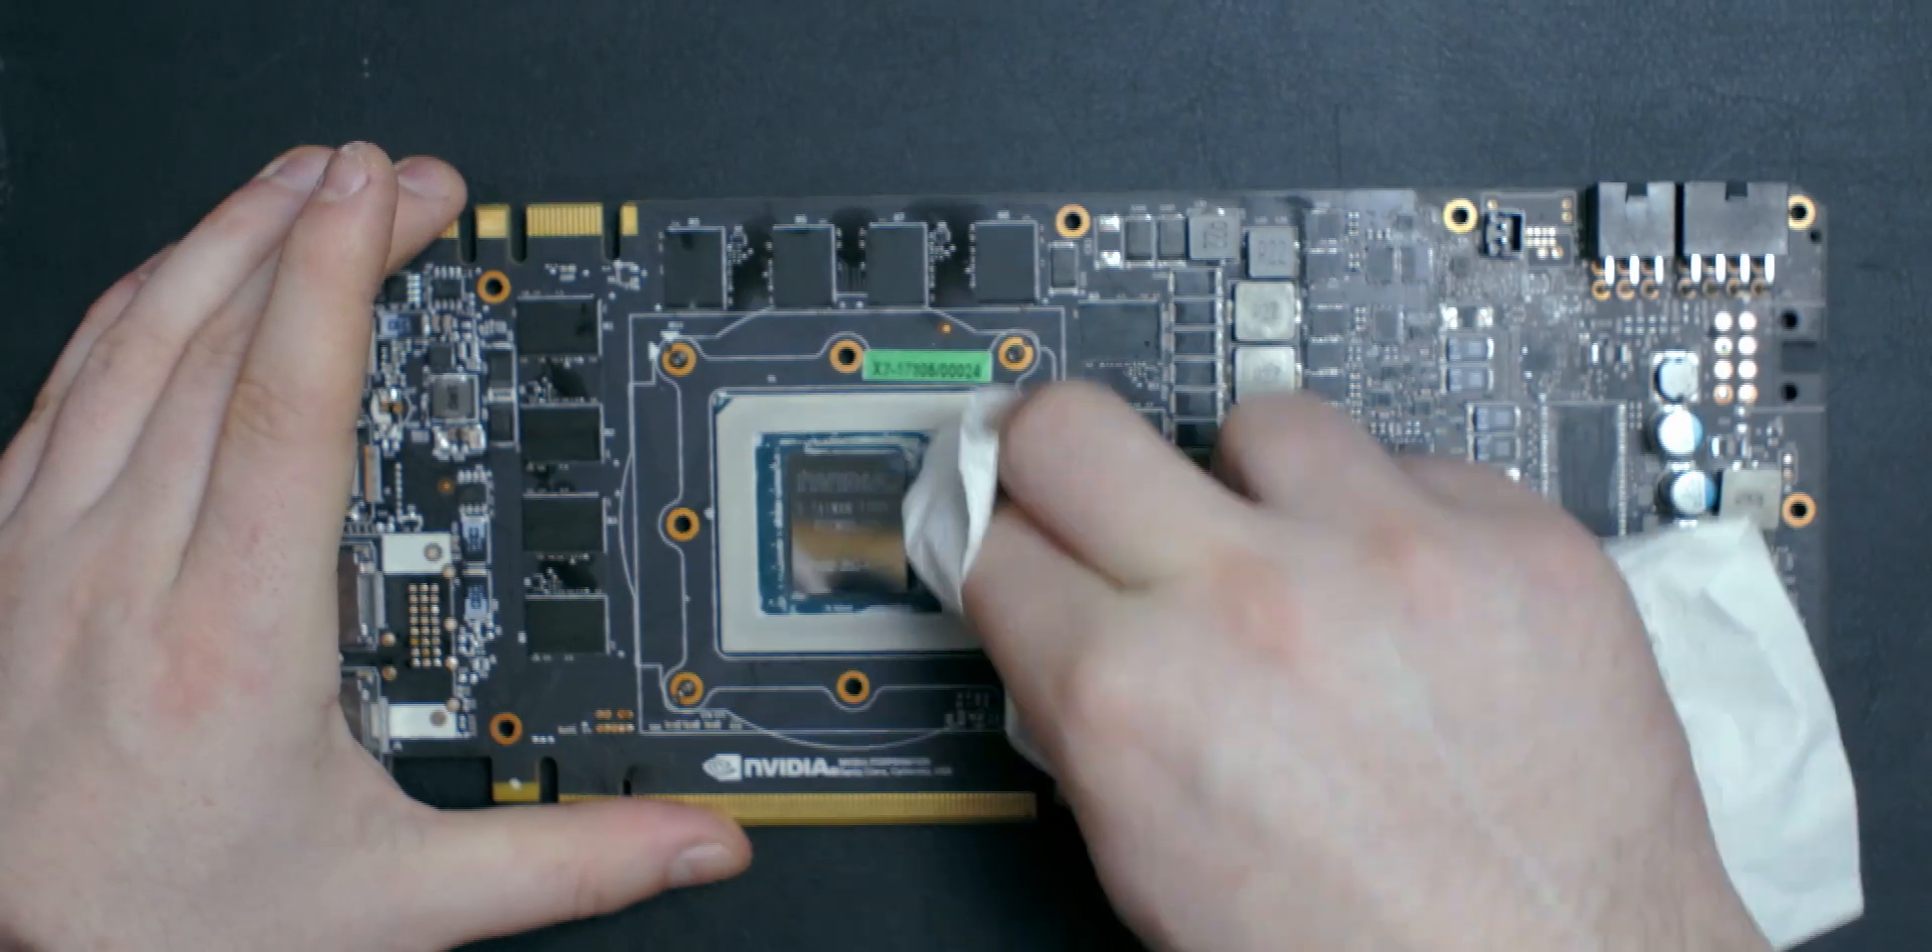We have achieved our first goal which is to strip down the pcb of the graphics card.